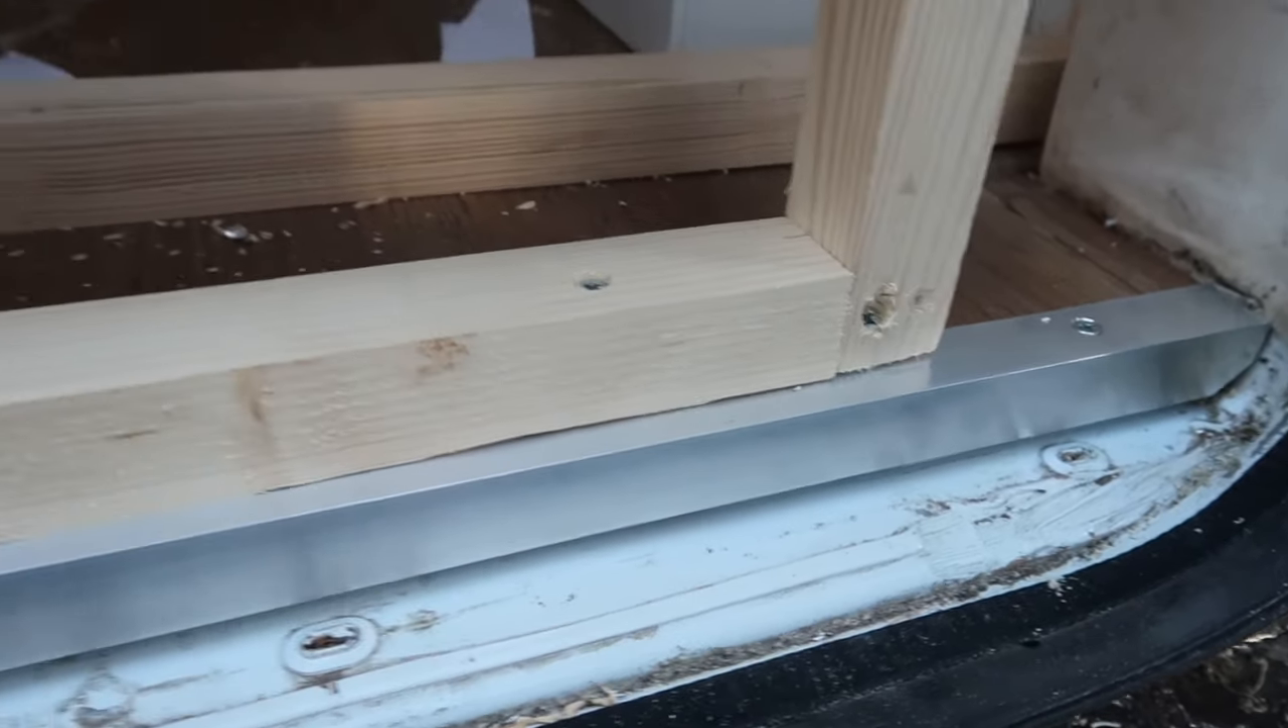We've now got the trim in place running underneath the bed frame so we've just basically notched out a little slither underneath there and that'll all be covered up so it'll be nice and flush with the with the trim.